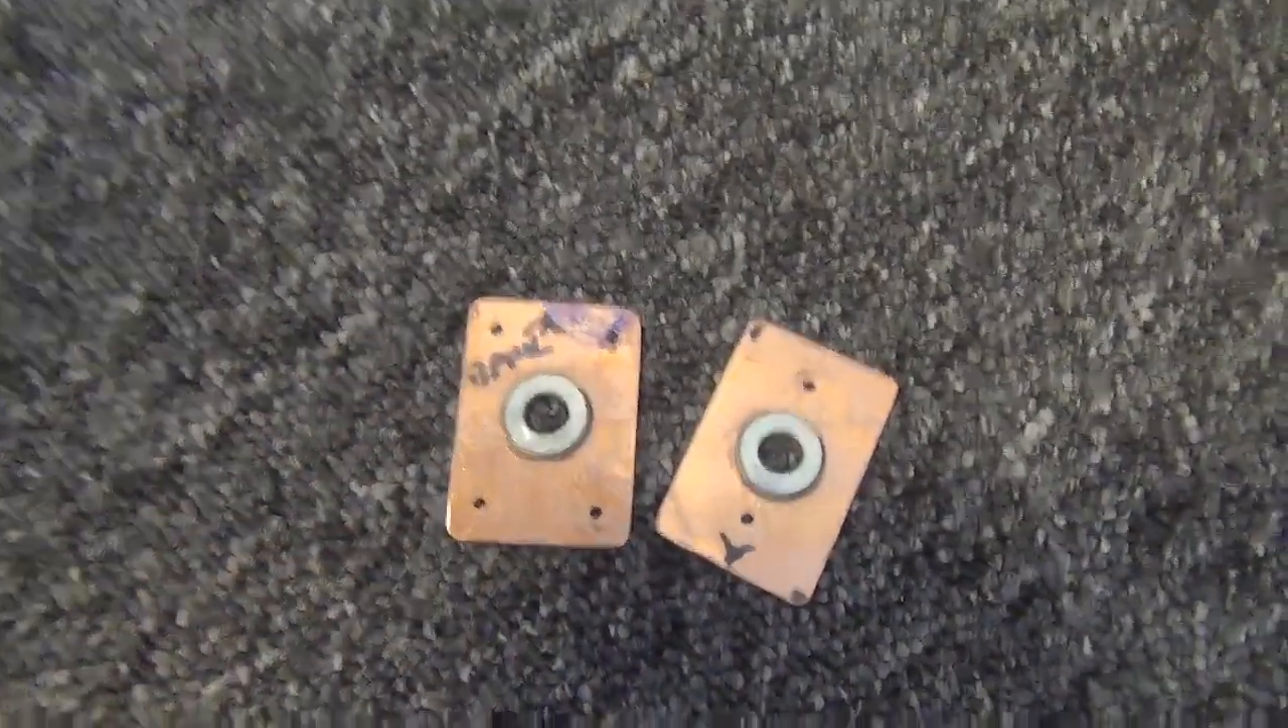I've added steel washers to those two bearing plates for reinforcement.